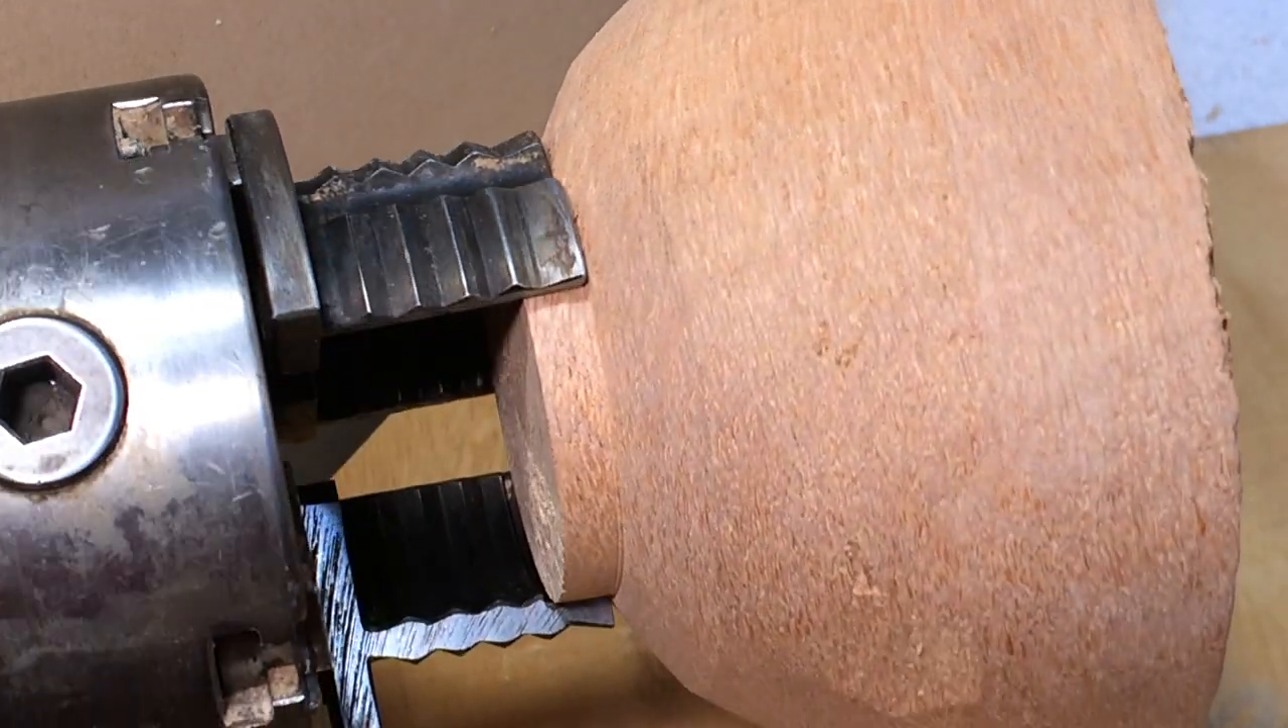Here we see the jaws clamped down on a diameter which is clearly larger than the machined diameter of the jaws.